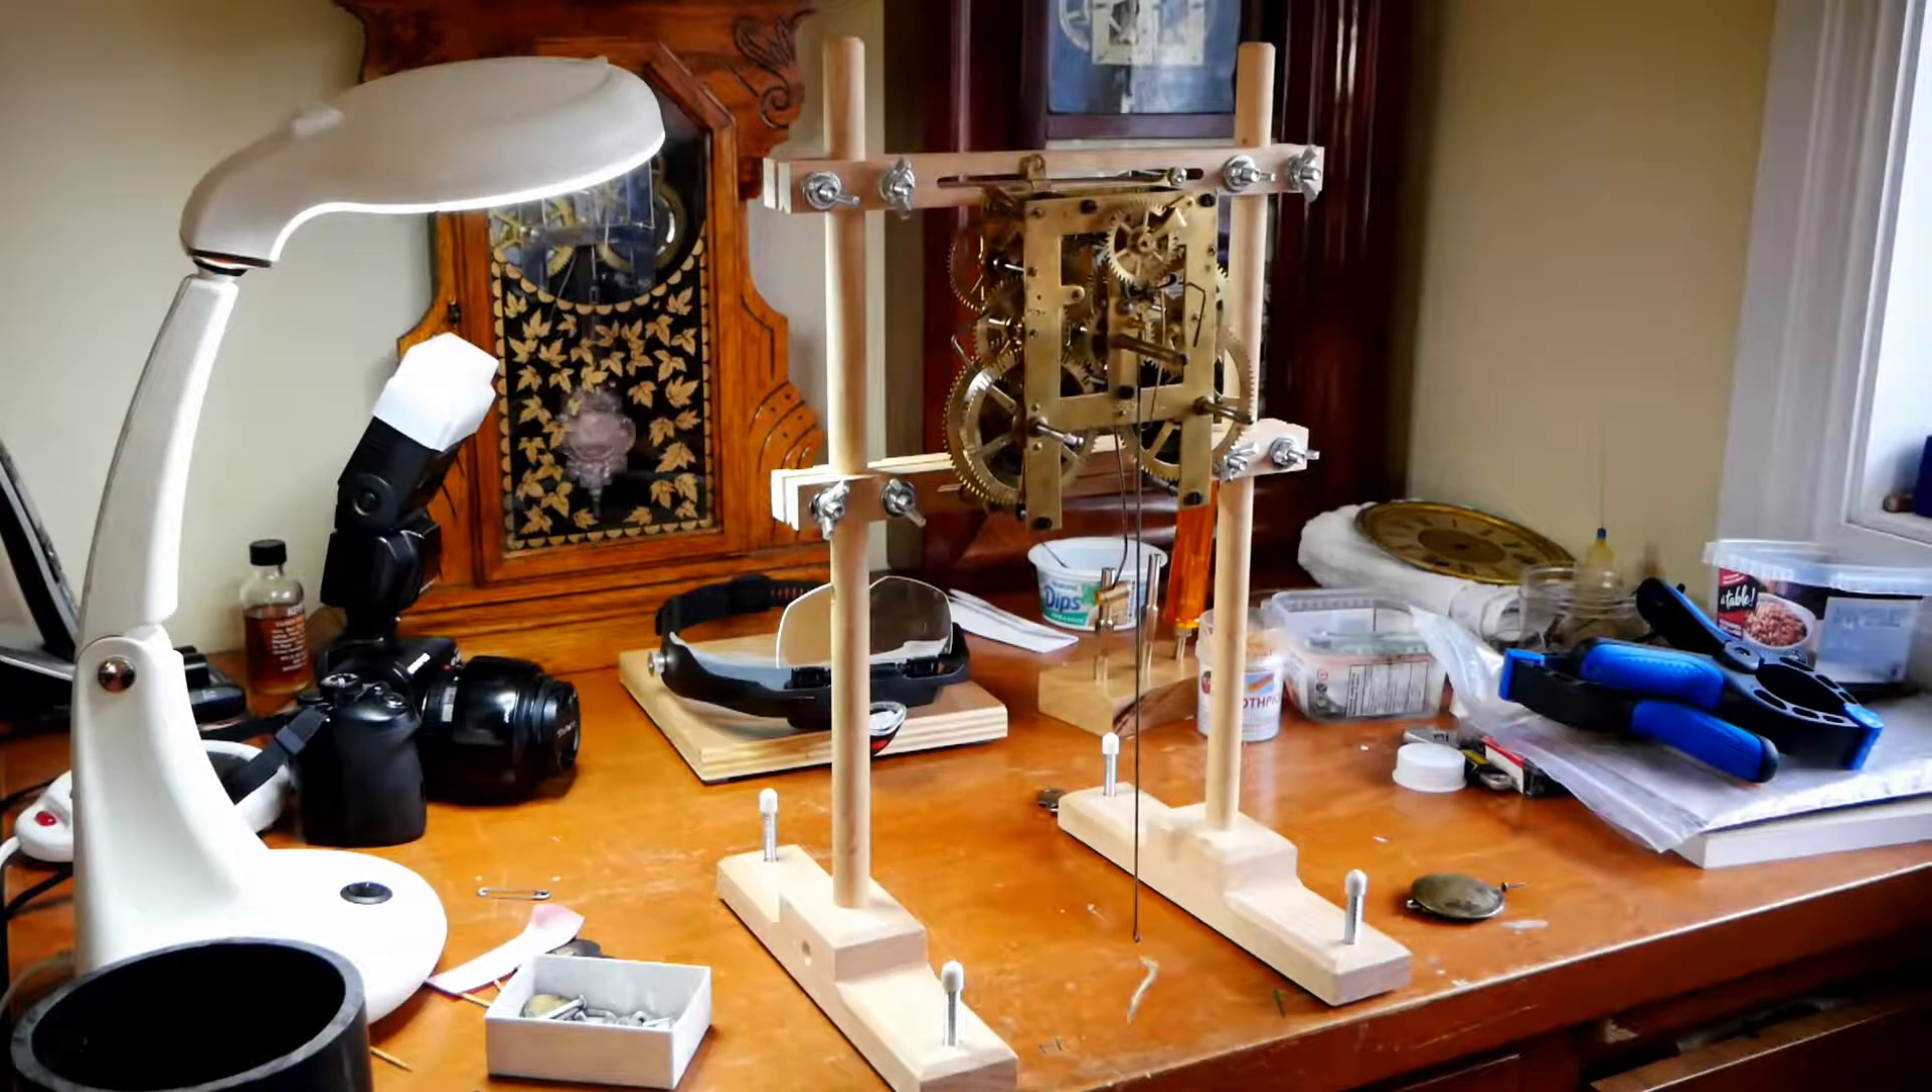In this case I bolted the movement to the to the stand itself.